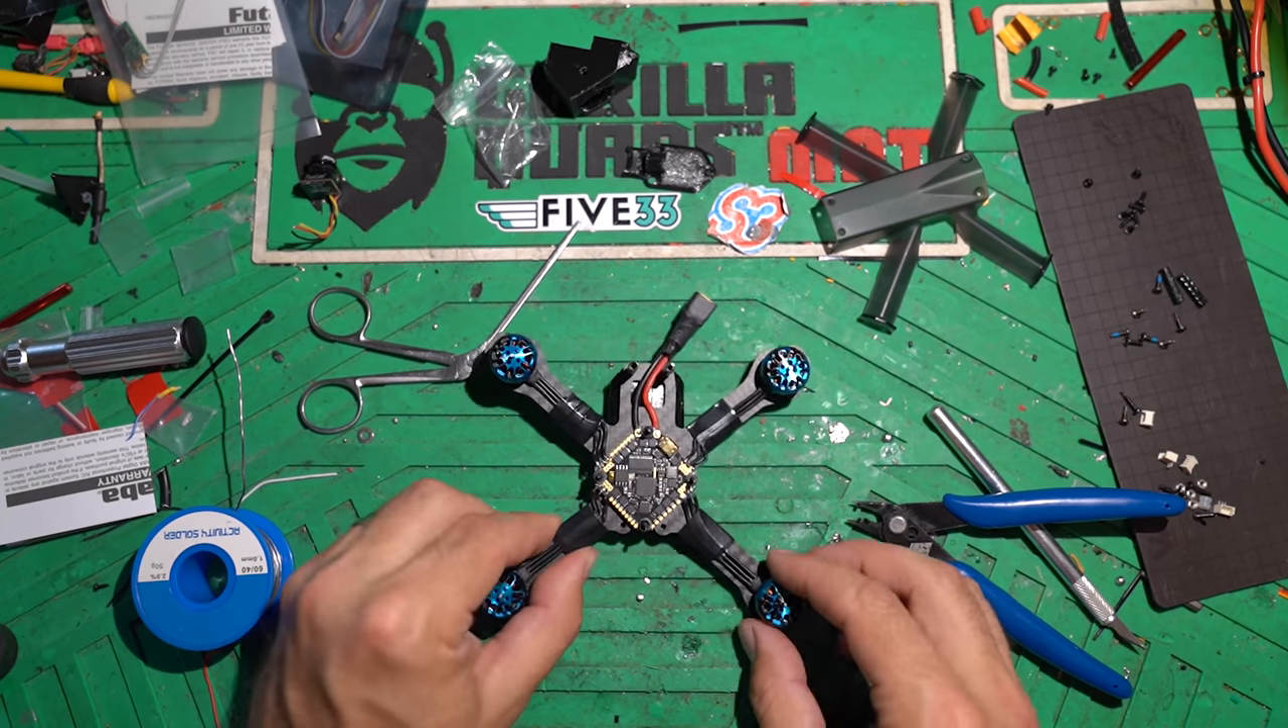Alright, we've got the motors now installed, wired up, ready to go. Everything's spinning freely, so that is doing great.